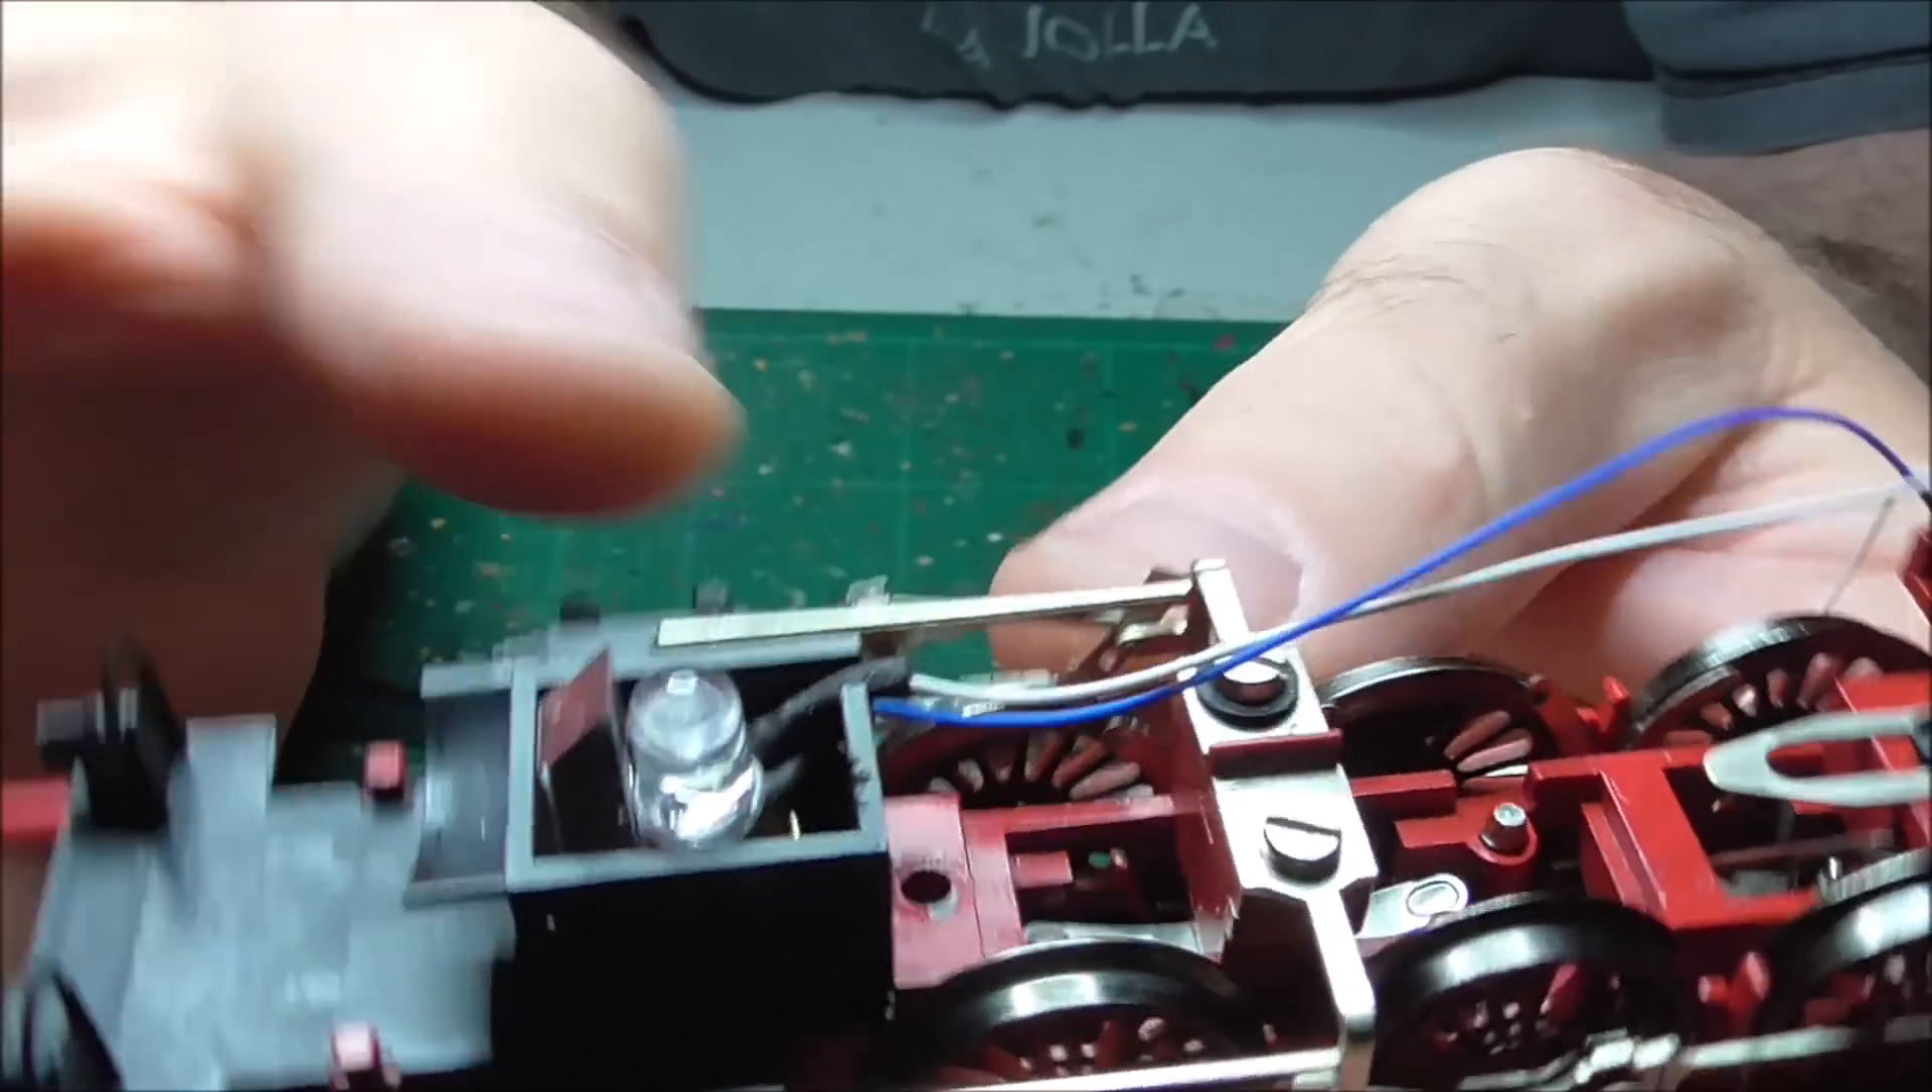So die led sitzt jetzt auf ihrem platz.